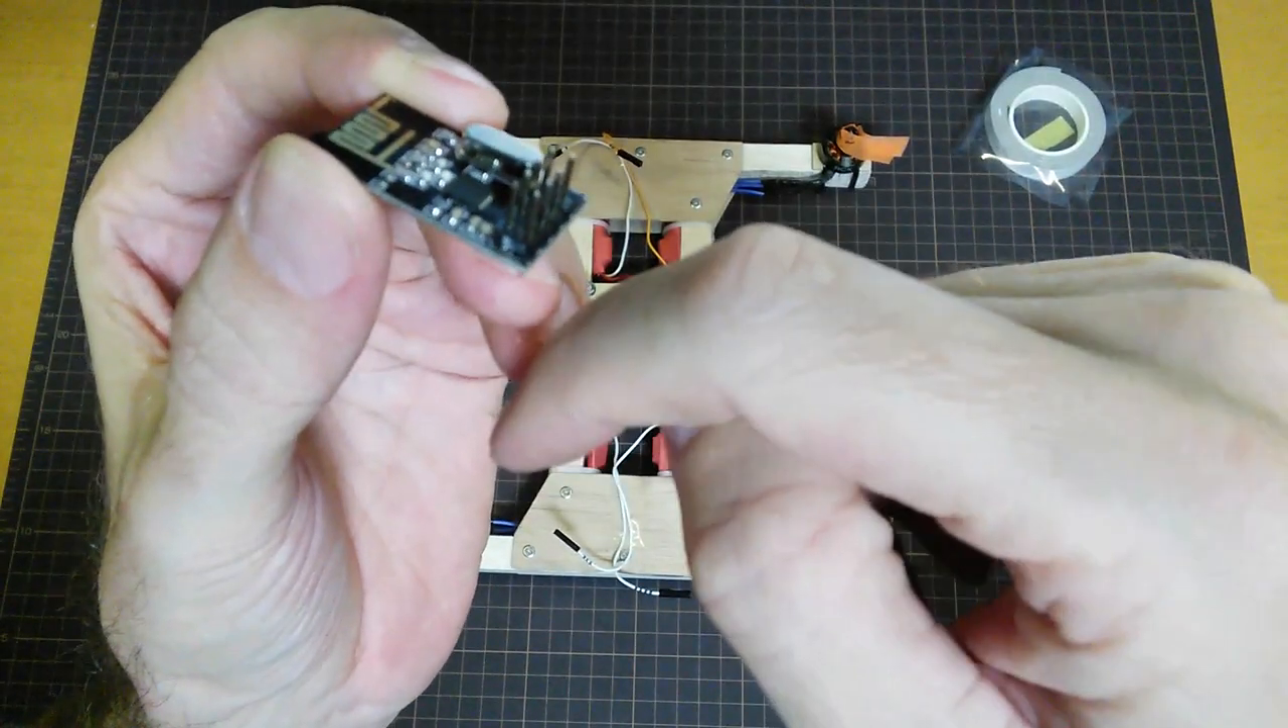And also on the radio chip you may notice that when you buy these the pins are facing downwards but I've removed them and put some new pins on facing upwards.